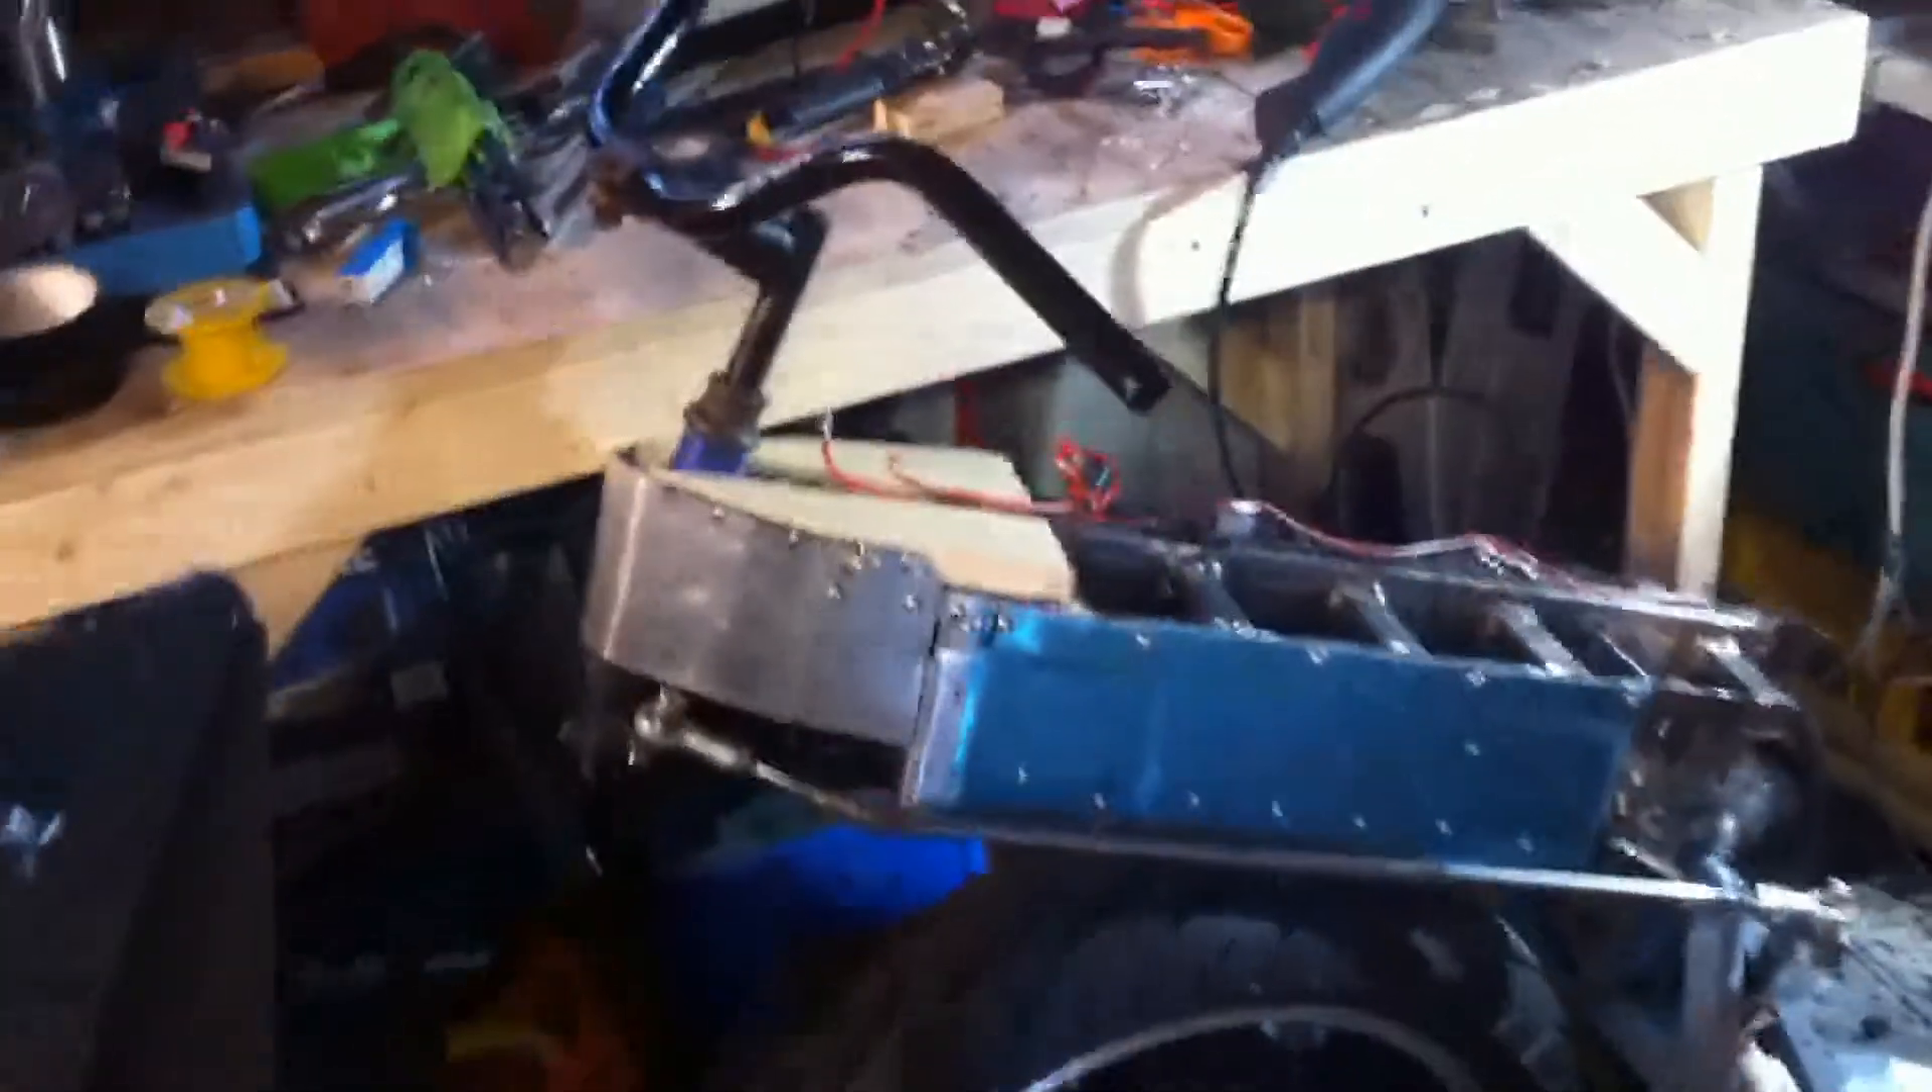We've got our new handlebars on.